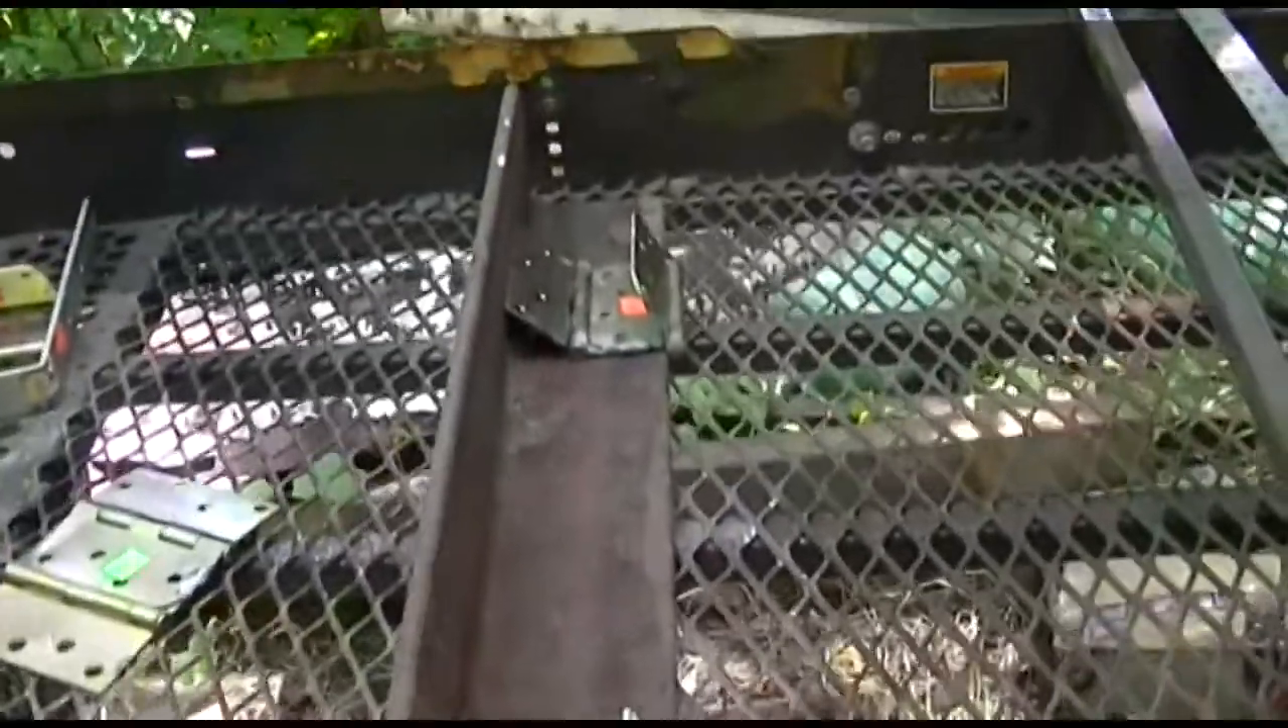I got the hinges laid out on there I'm going to weld them down.